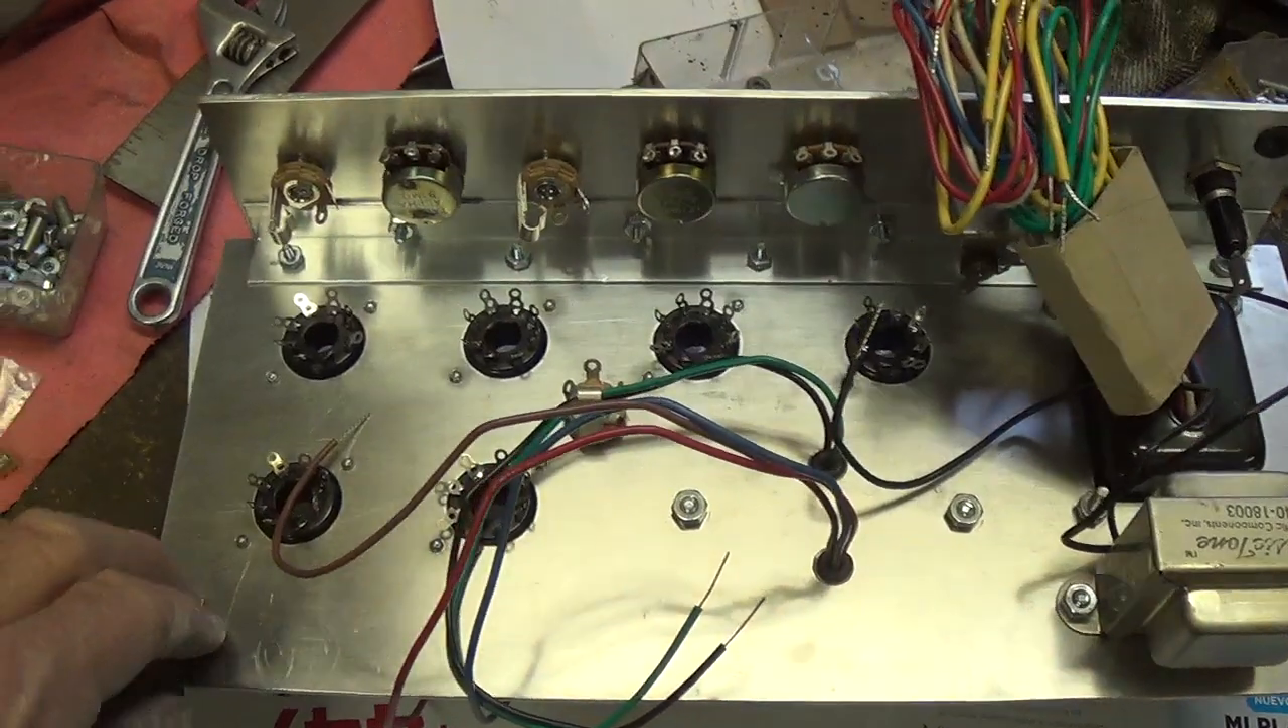Our control panel is all assembled and attached to the front.